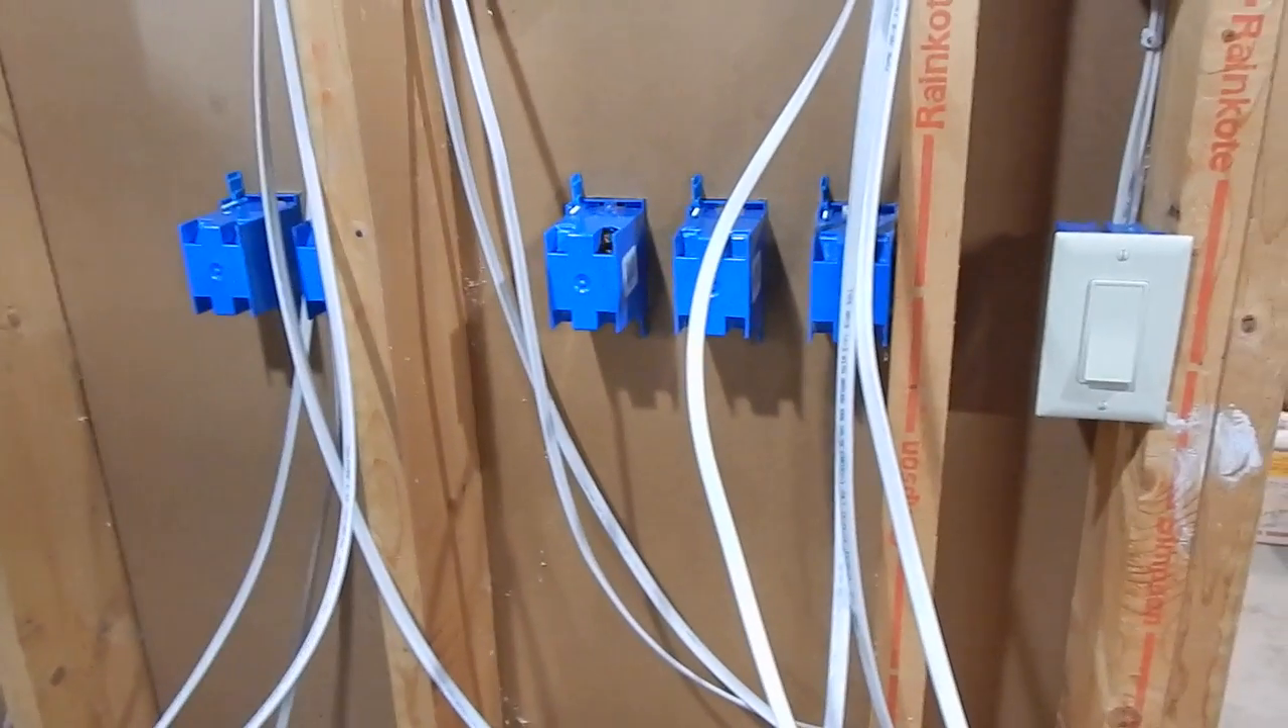Here on the other side I have pretty much all the wires run down, so it's really just stripping them back, stuffing them in the boxes, and then making up the boxes to finish this off.